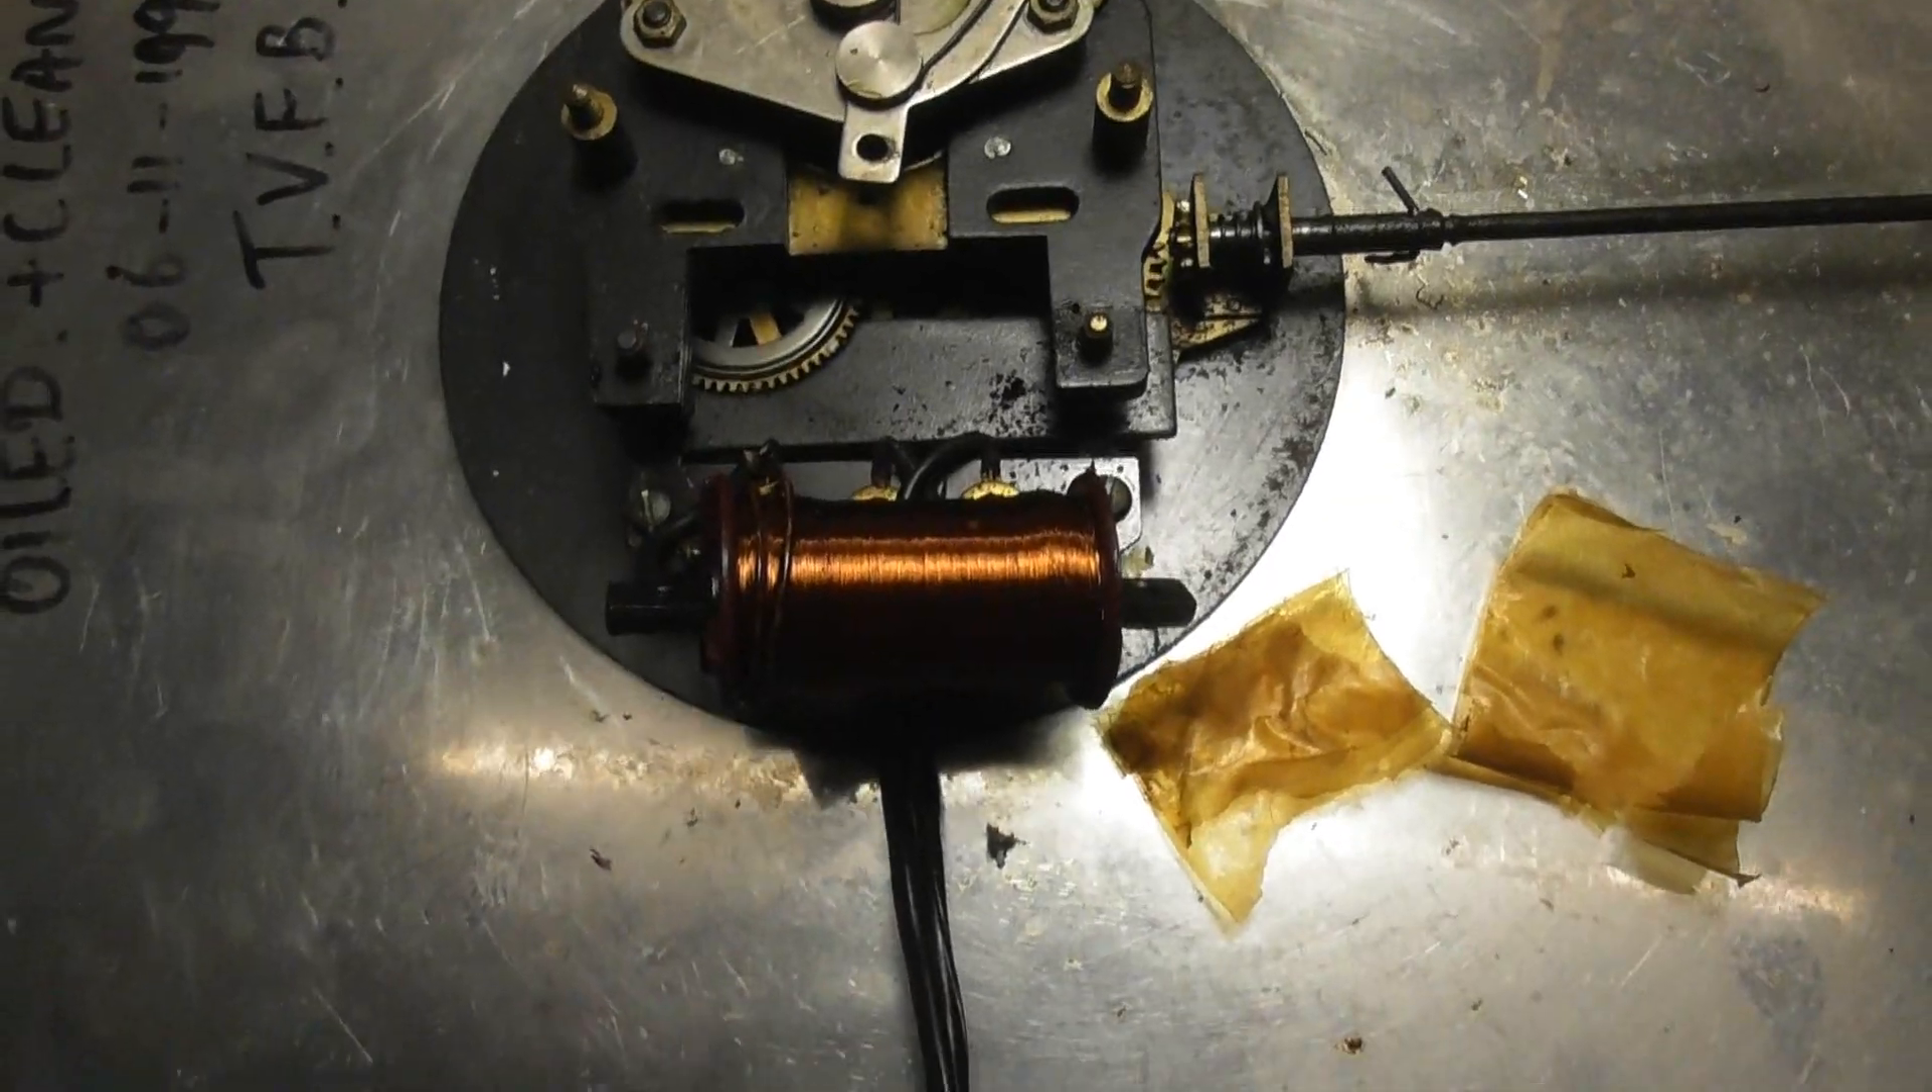Okay, I've got the paper wrap off.